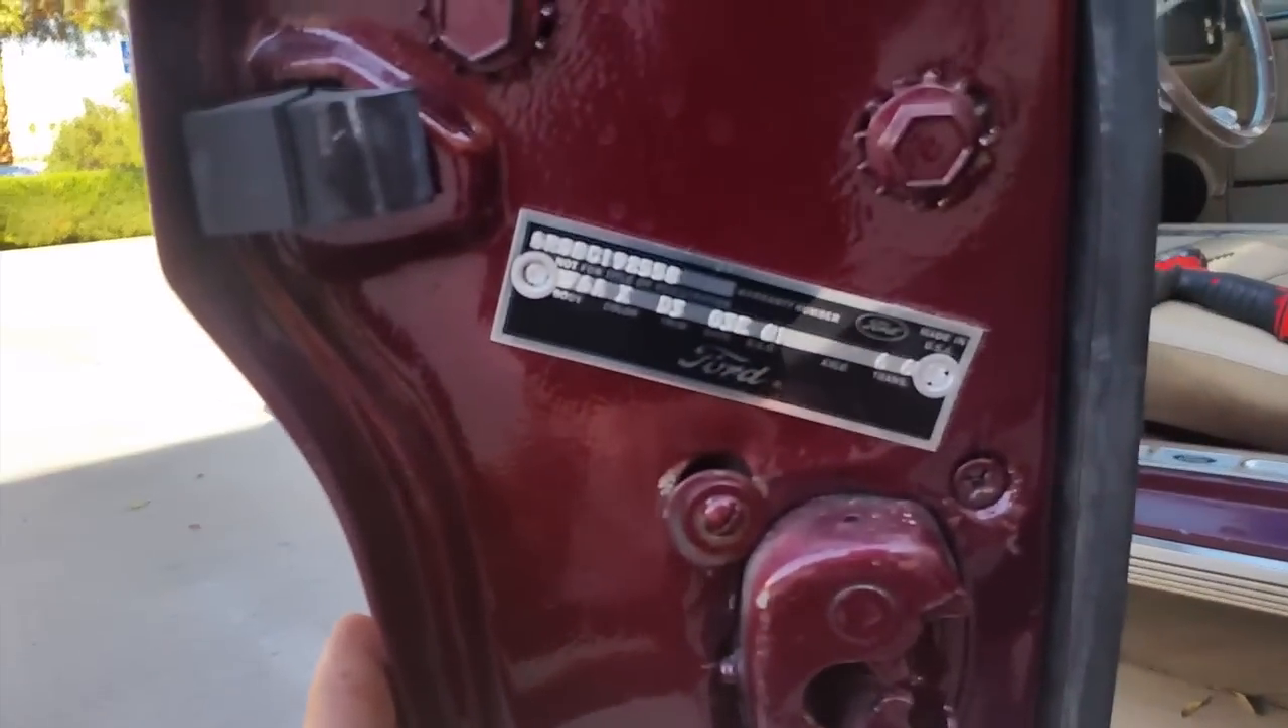And that's it. There it is. Brand new door tag on Harvey's 66 convertible.